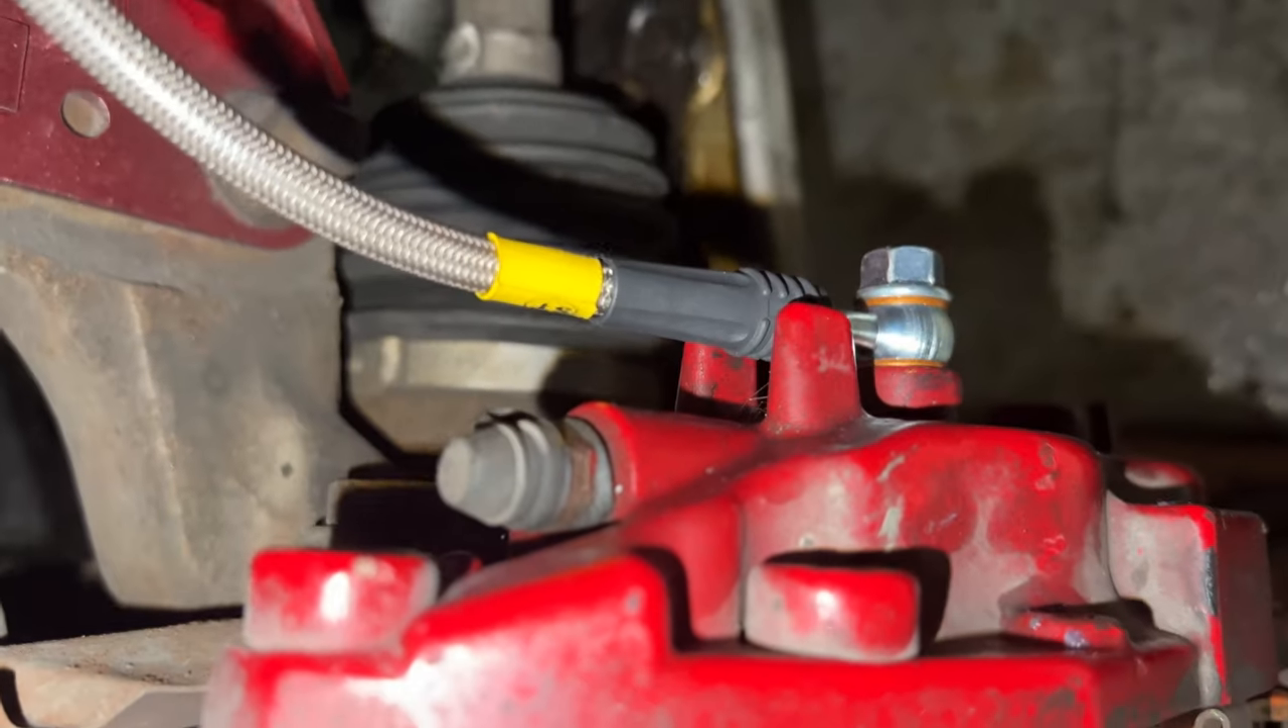Passenger side brake line is completely in. Pretty straightforward. No issues.